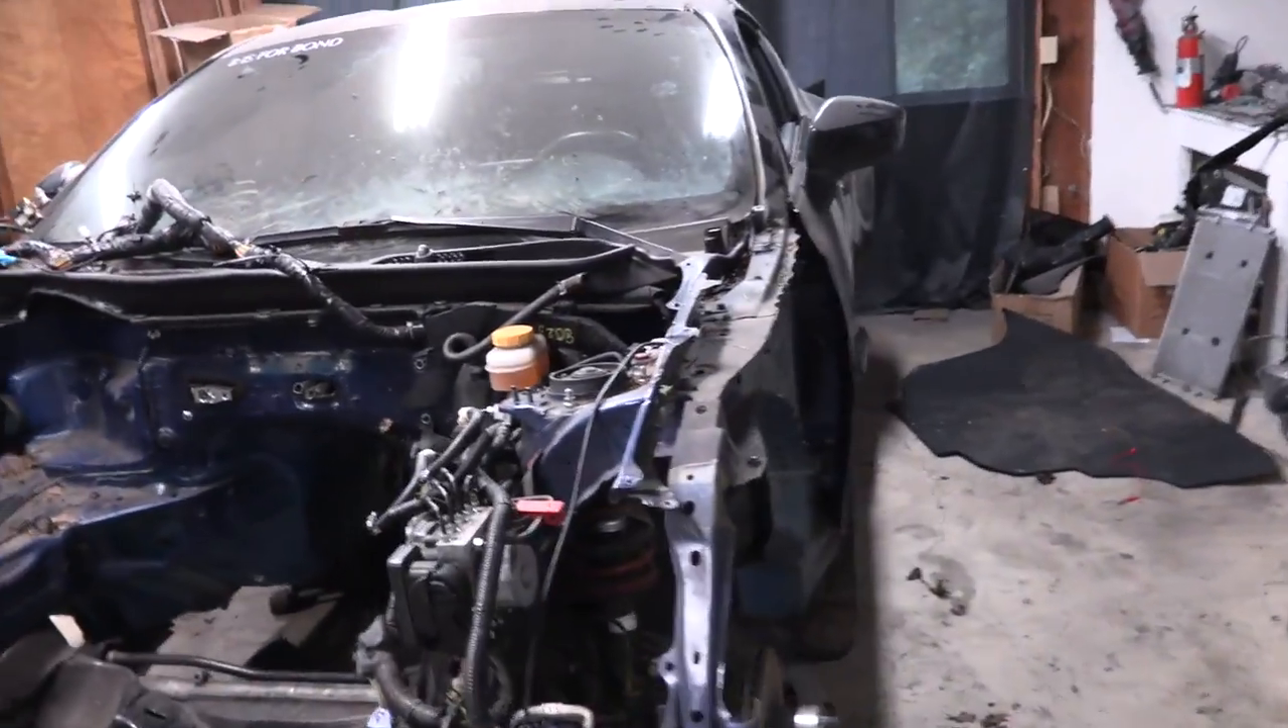All right, fenders are off looking good.